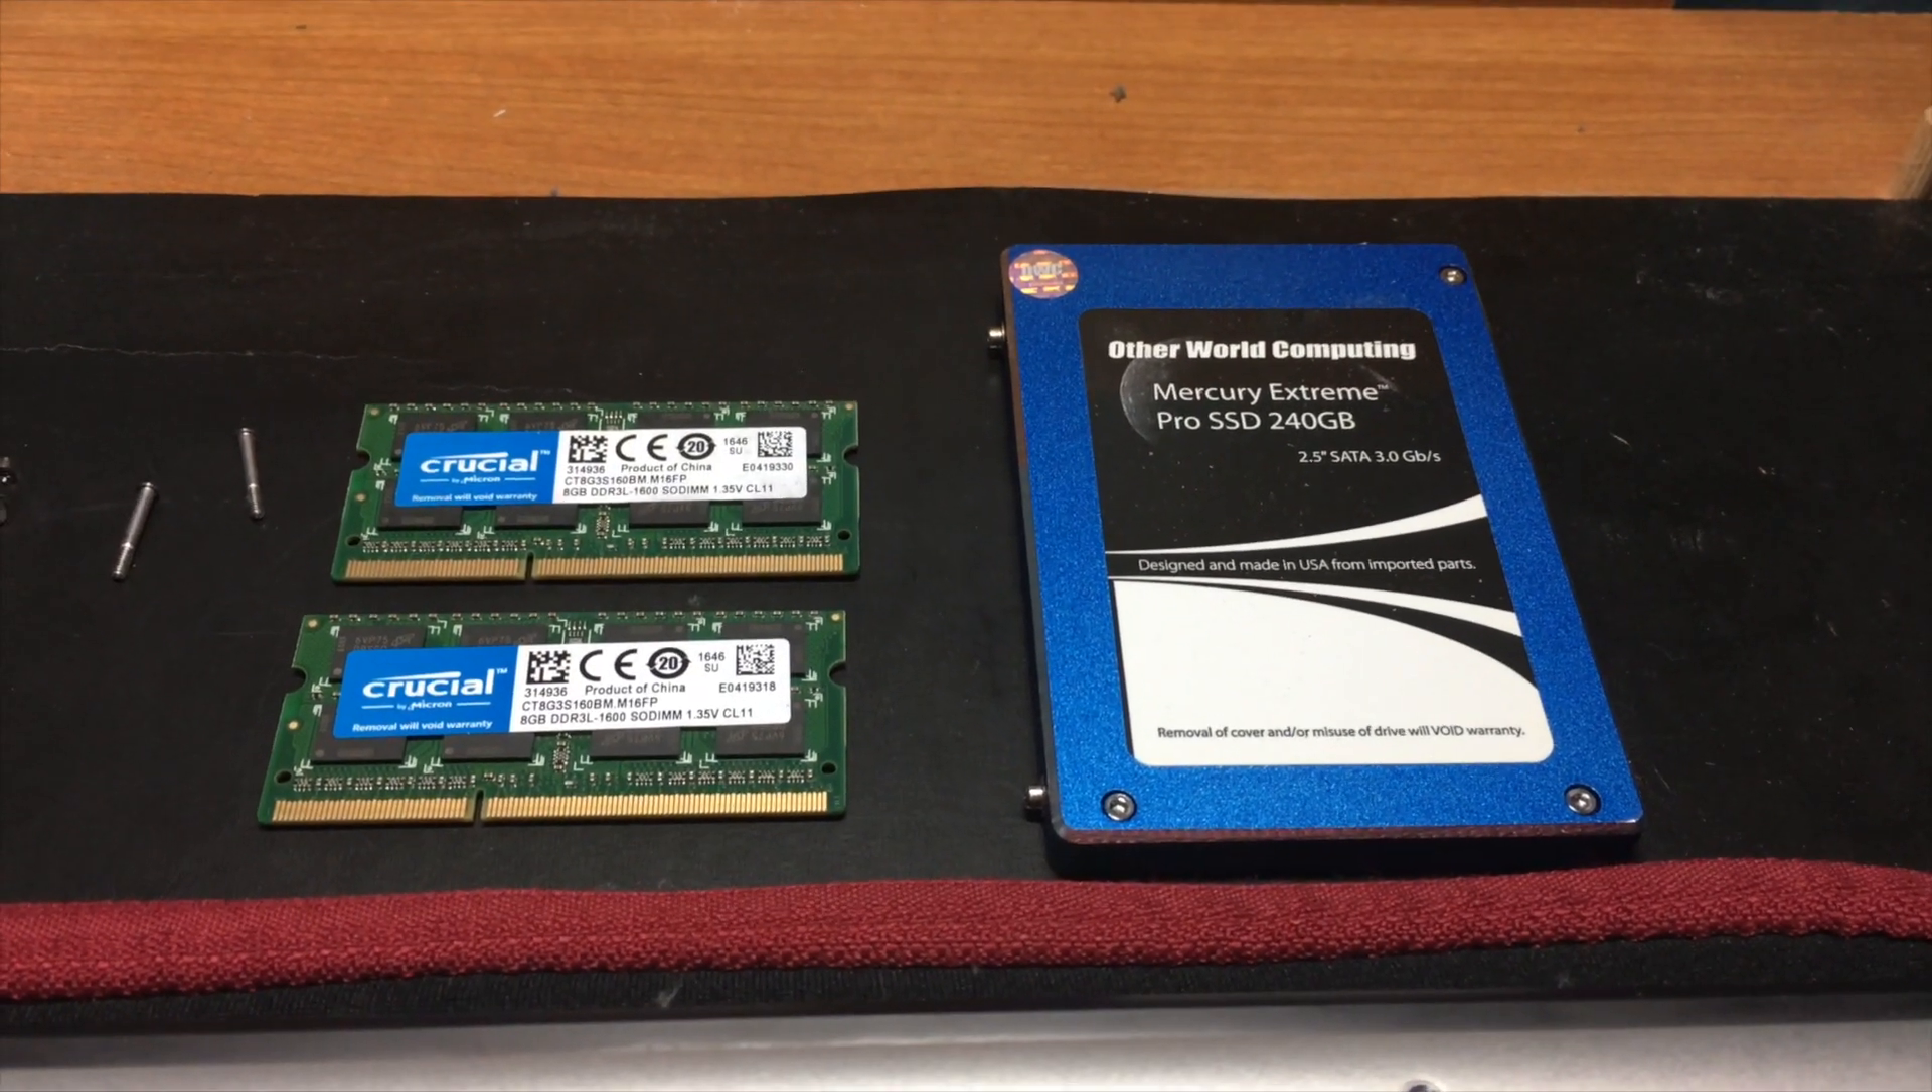So as you can see here, I have removed the SSD and the RAM from the 2012 MacBook Pro.